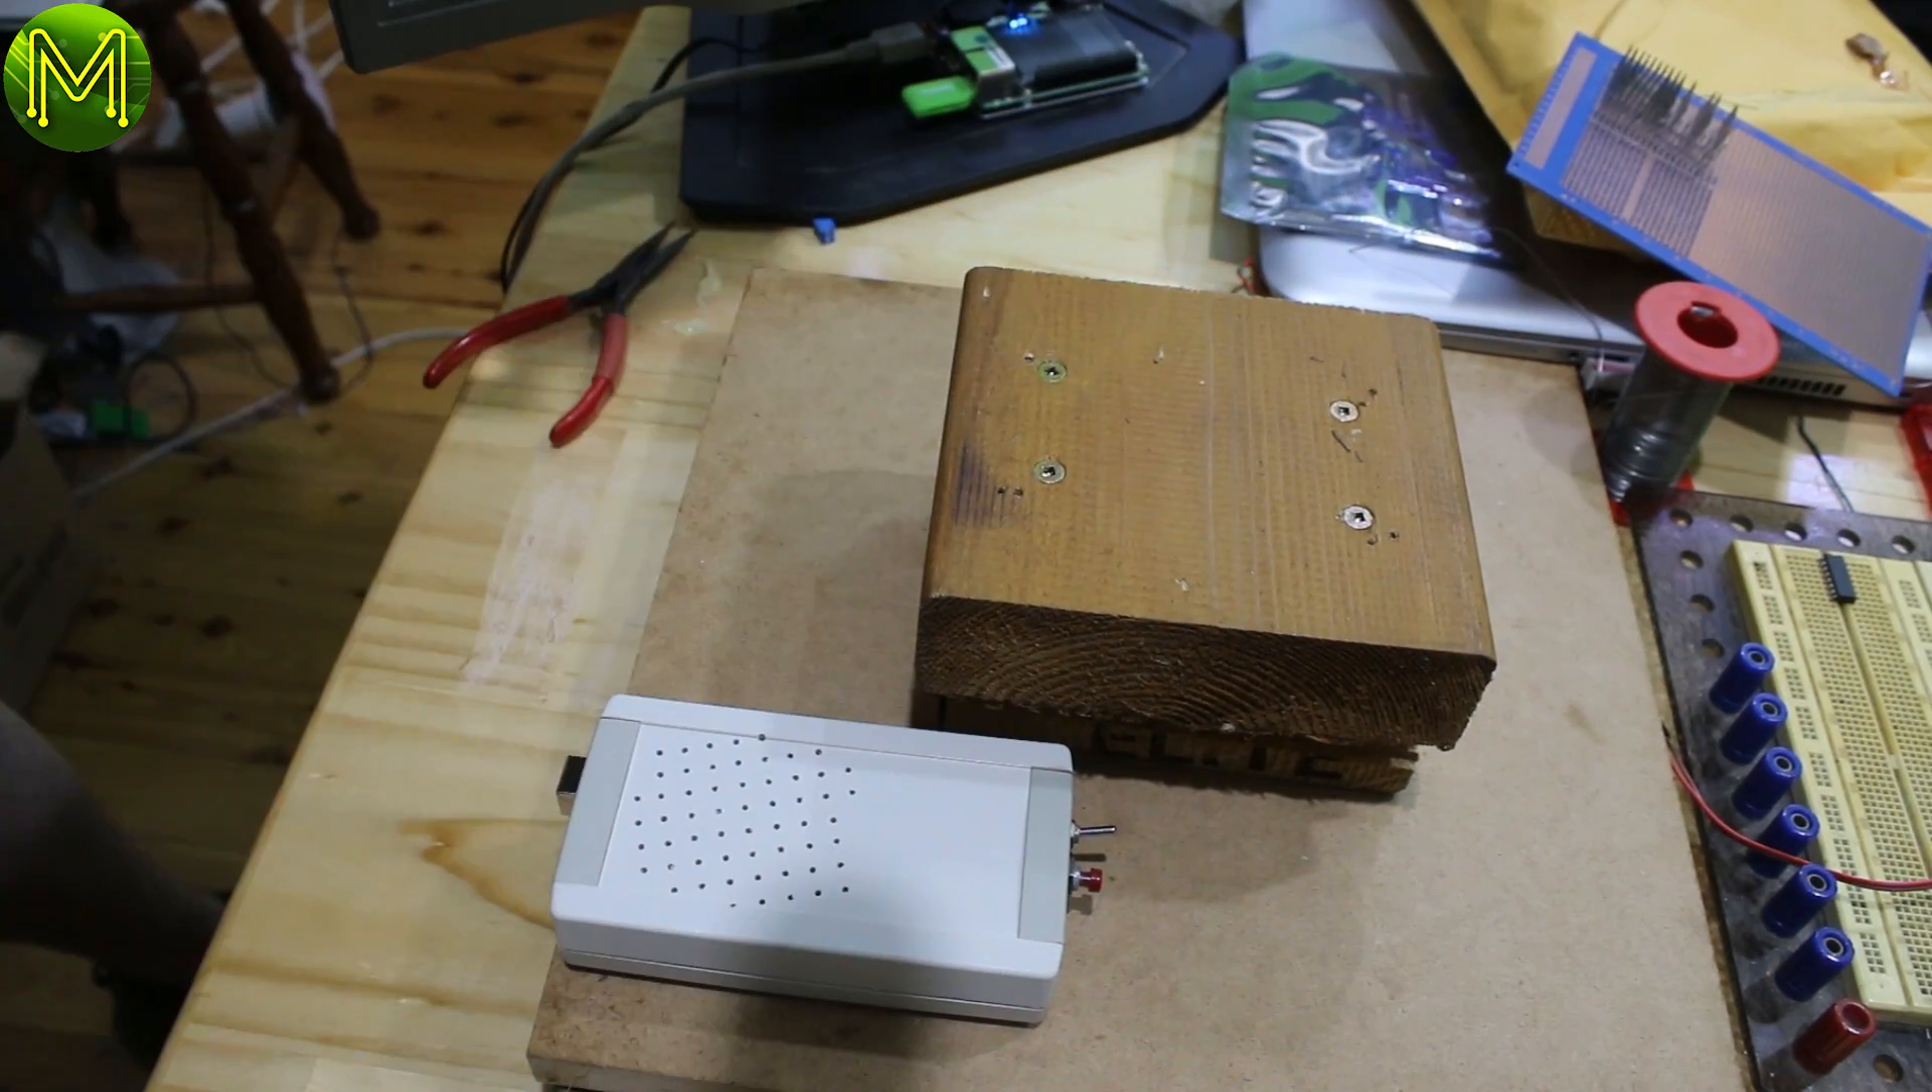Now I just put the top of the case on, and we're all set.